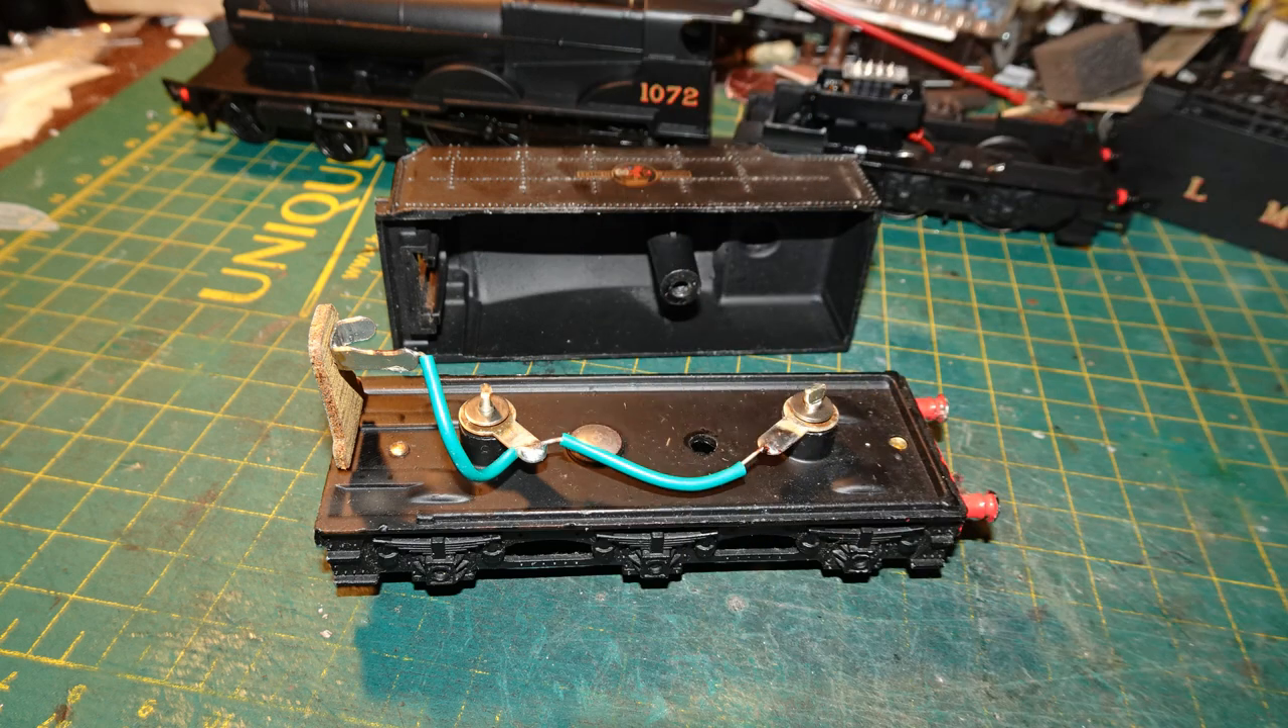A wire from the plunger pickups is connected to a plate in the front of the tender body.